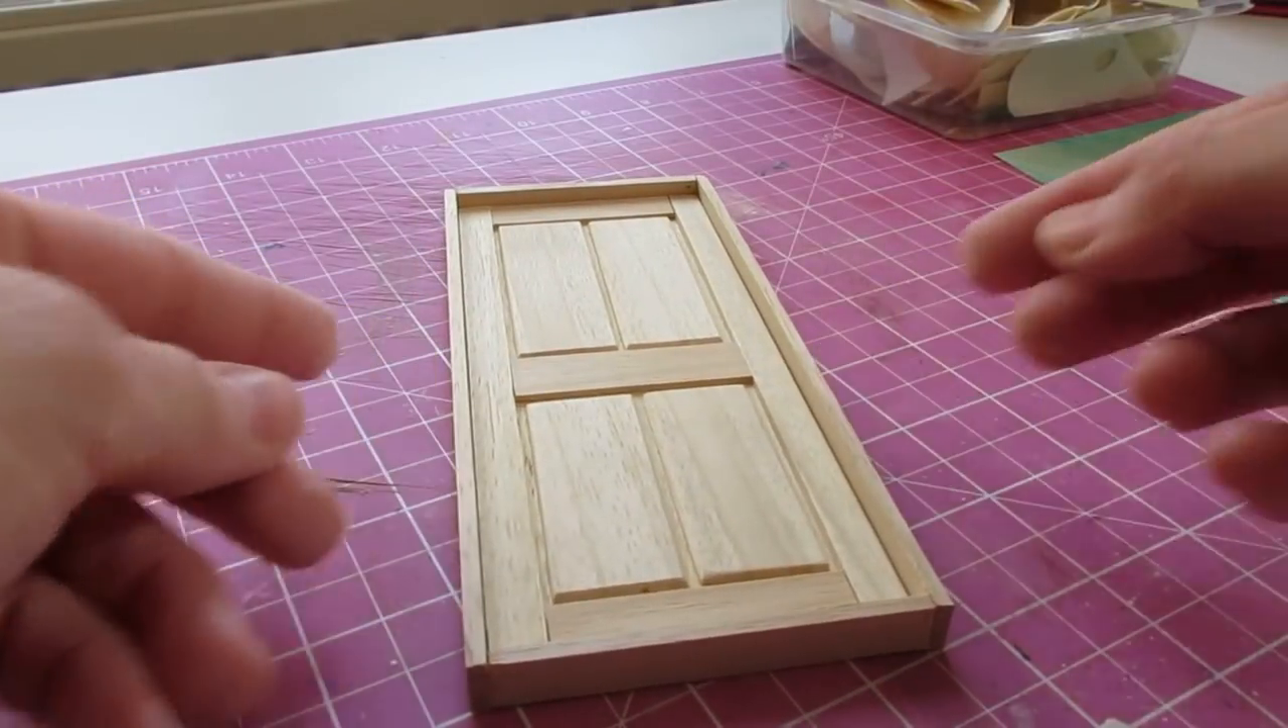I've rounded off both long edges of that side of the door and that now fits really nicely into my frame.